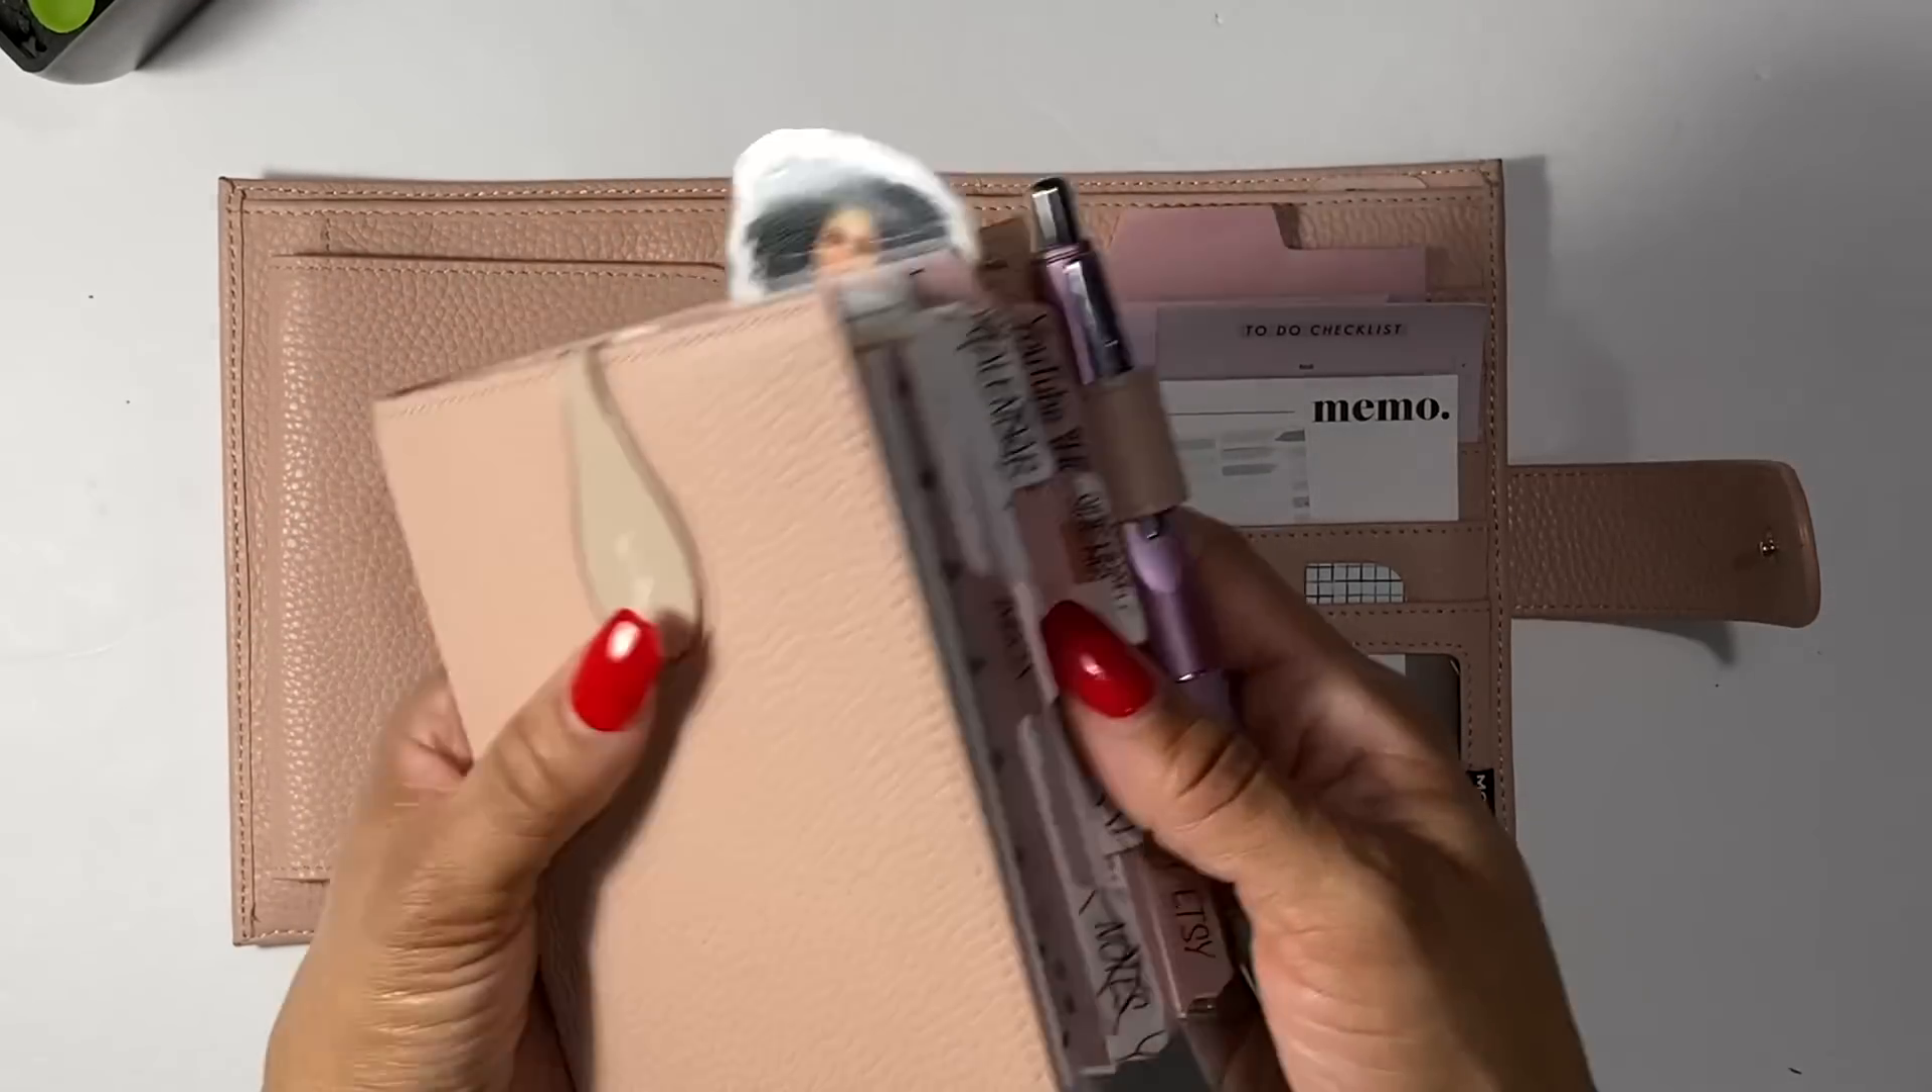So my tabs do come out a little bit over here so i do have some overhang.